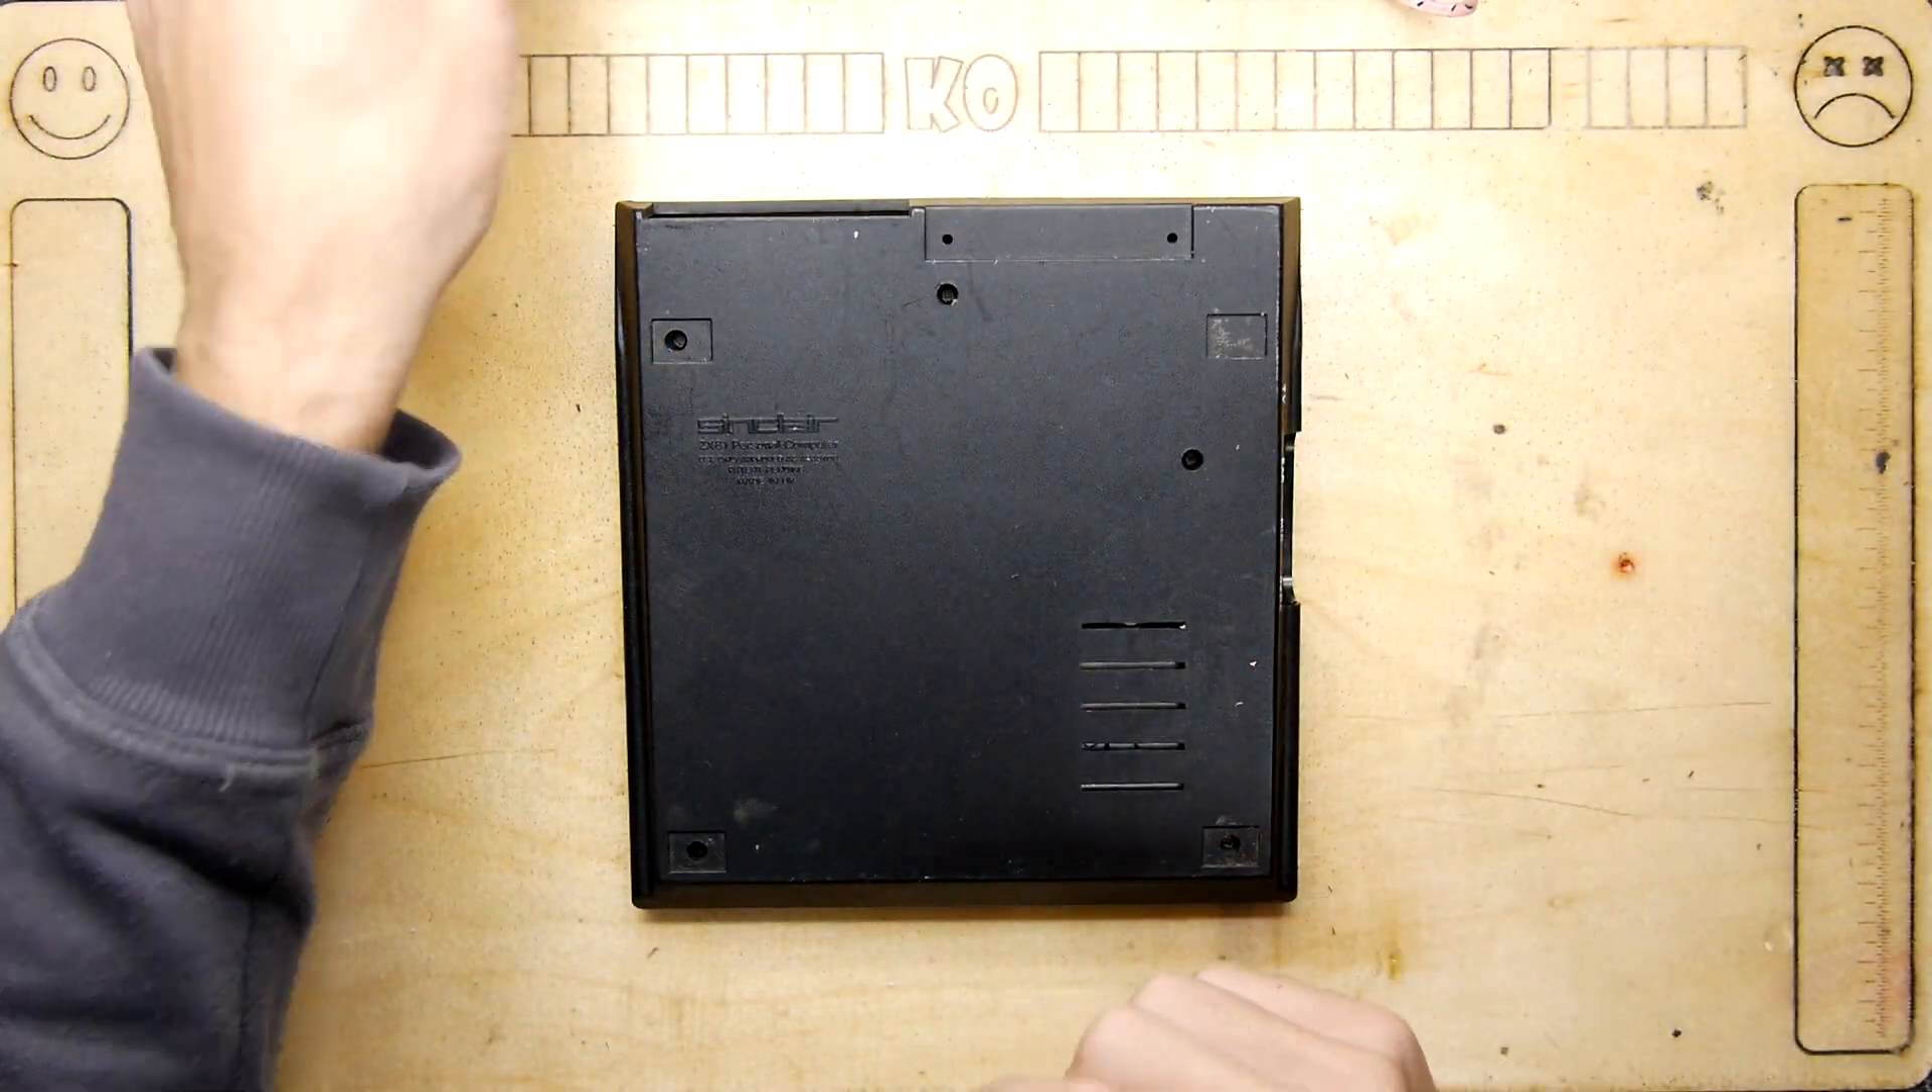If you turn it over you'll notice we're missing the feet.